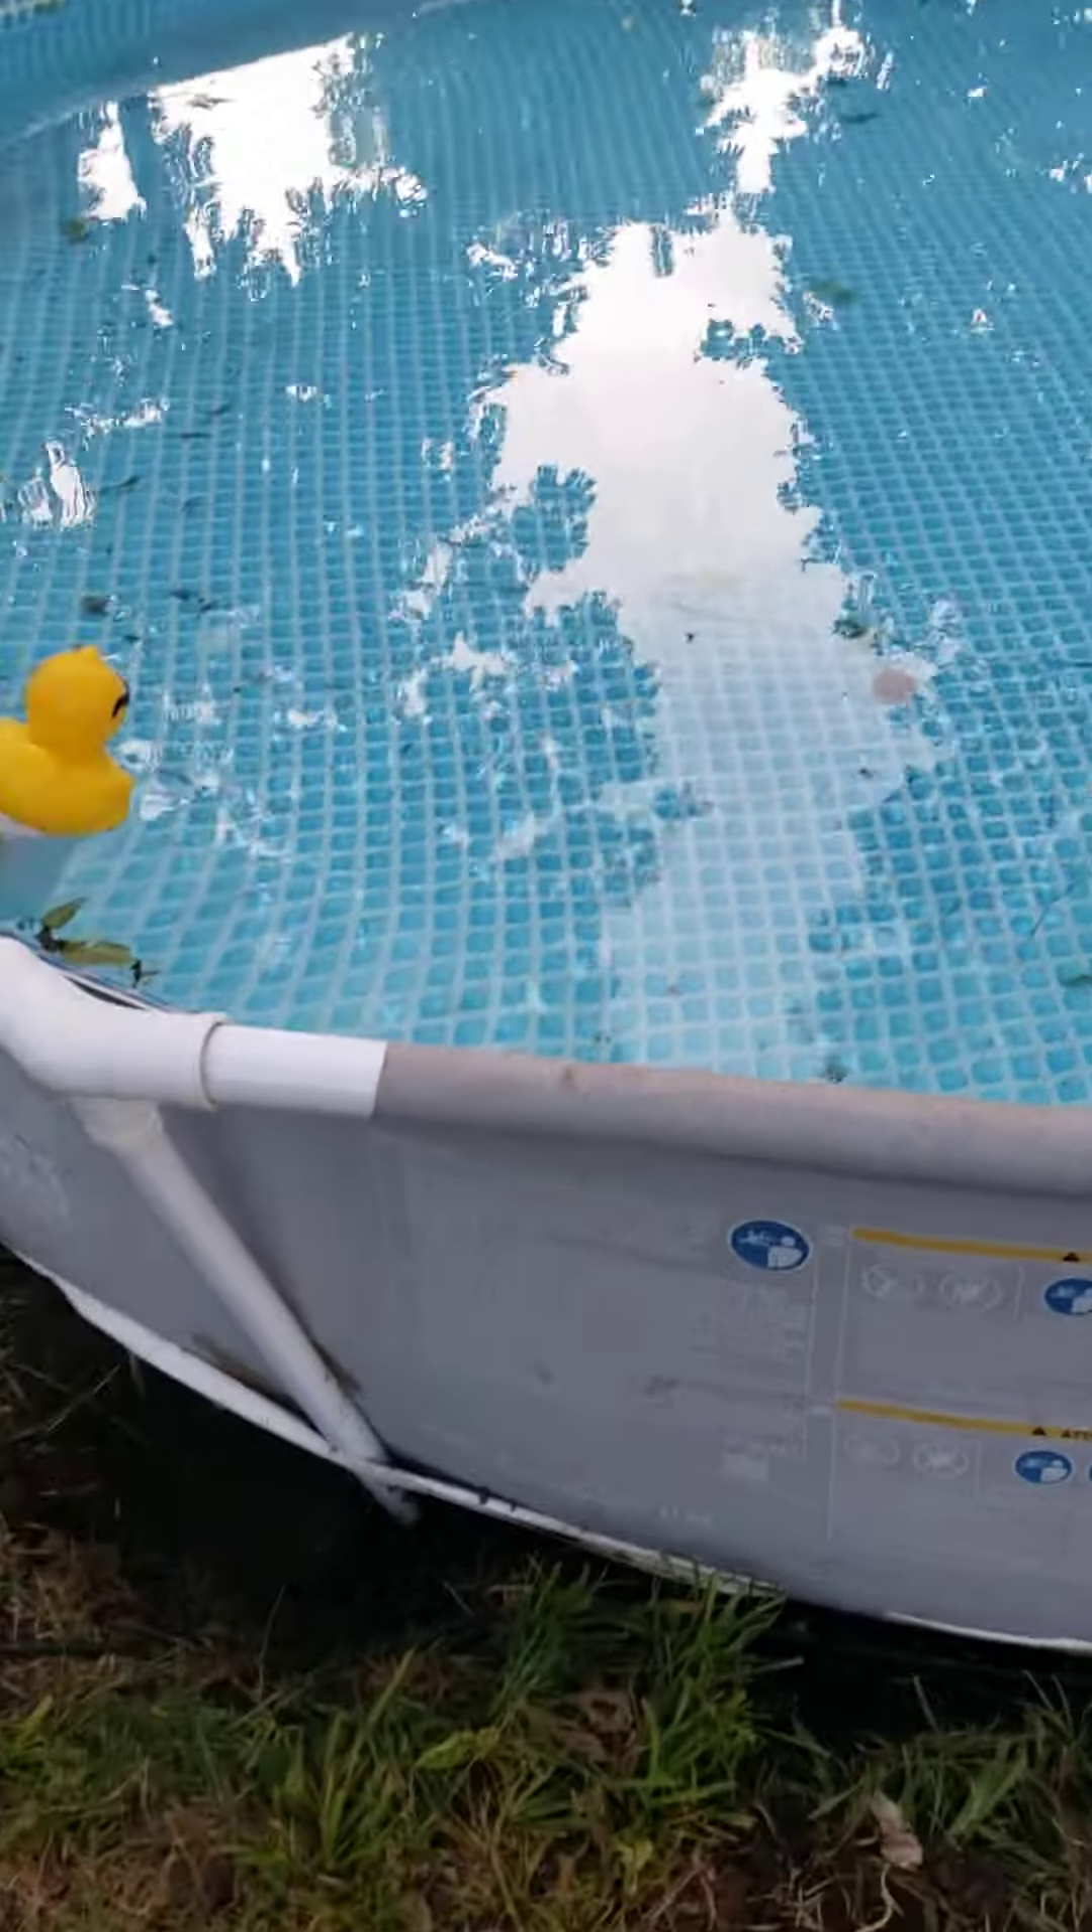And, I'm not sure how to lift it back up because now the PVC pipes are like at a 45, well, not a 45, but they're at an angle, not a 90 degree anymore.